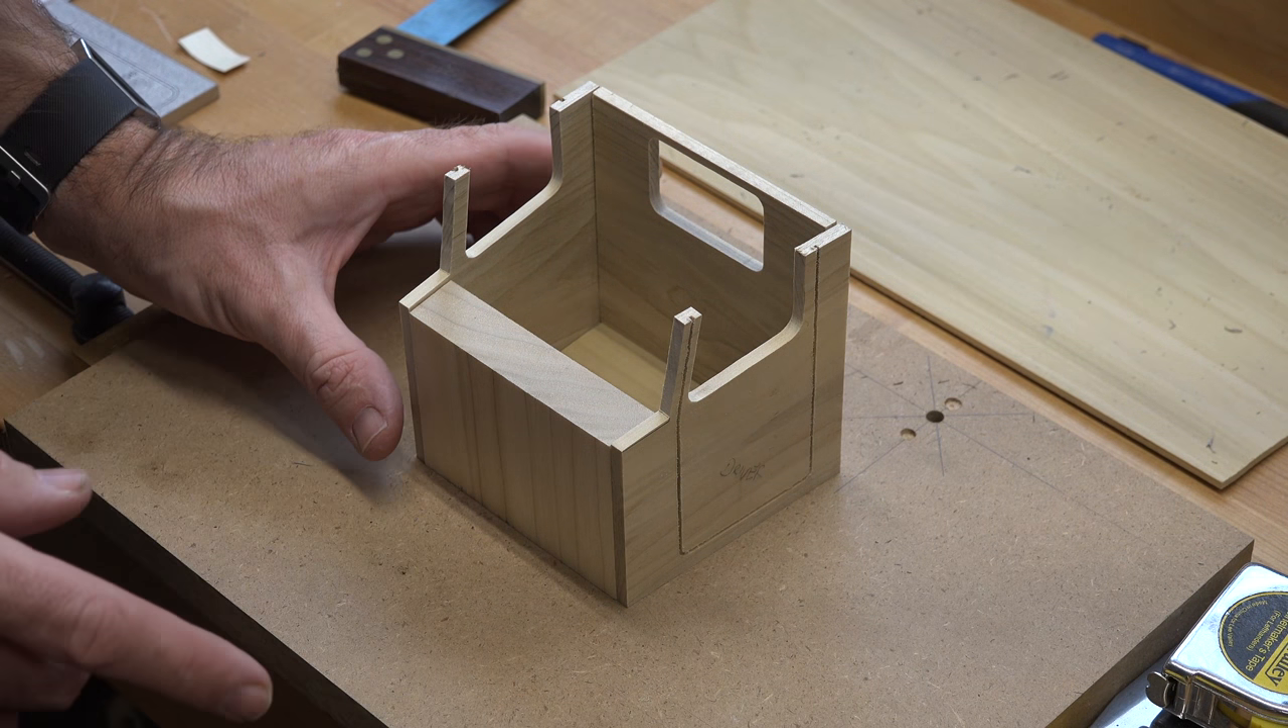You can see there that we have a dry fit of the cab.